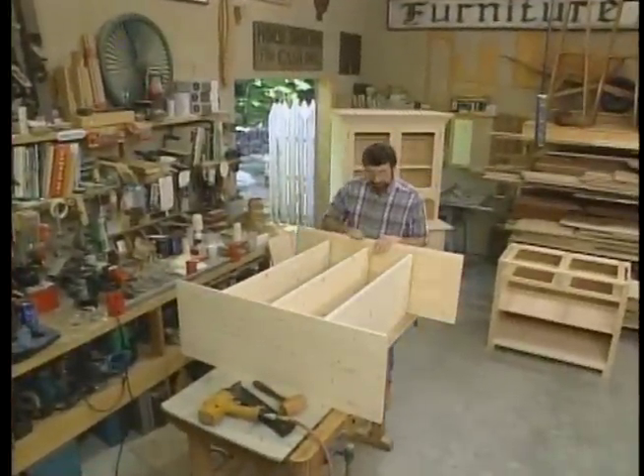I'm almost finished attaching the sides to the upper unit of our cupboard.